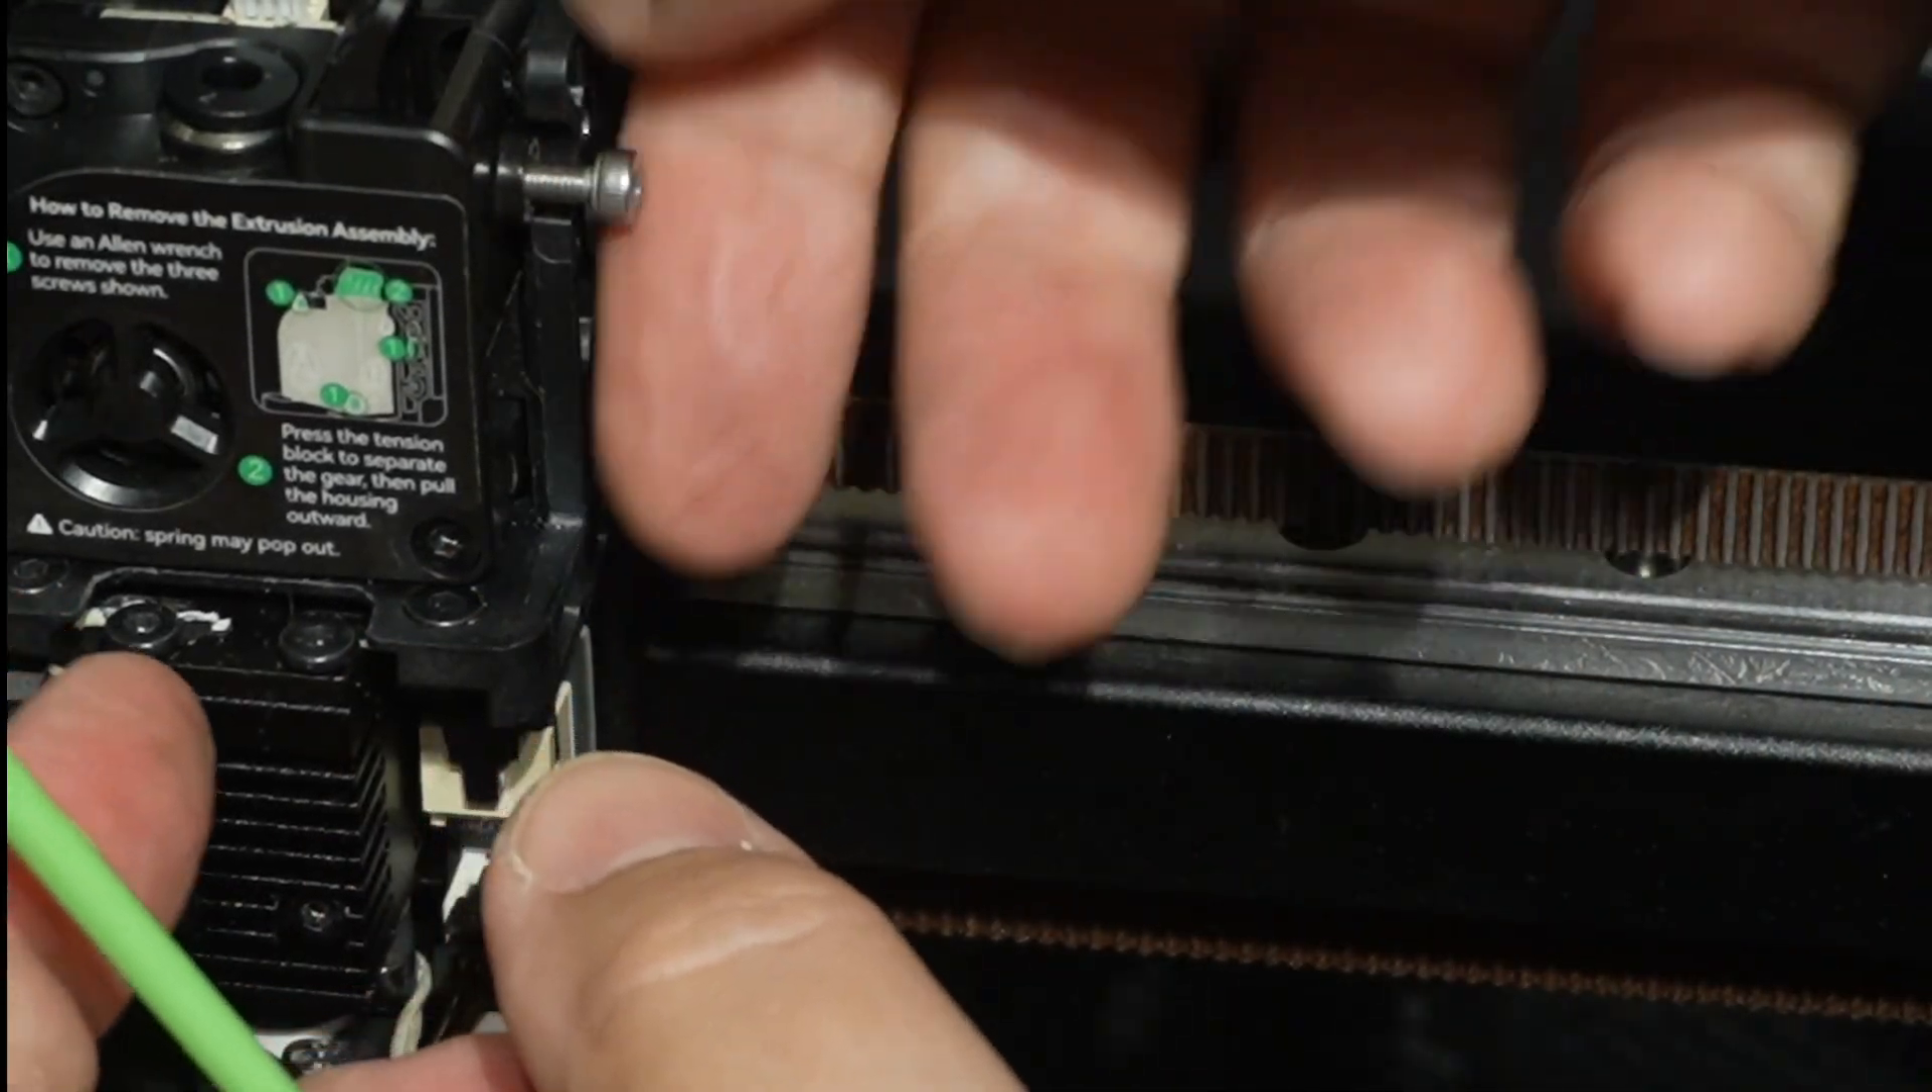And I think I'm going to switch out this screw for an M312 because that's really sticking out far.